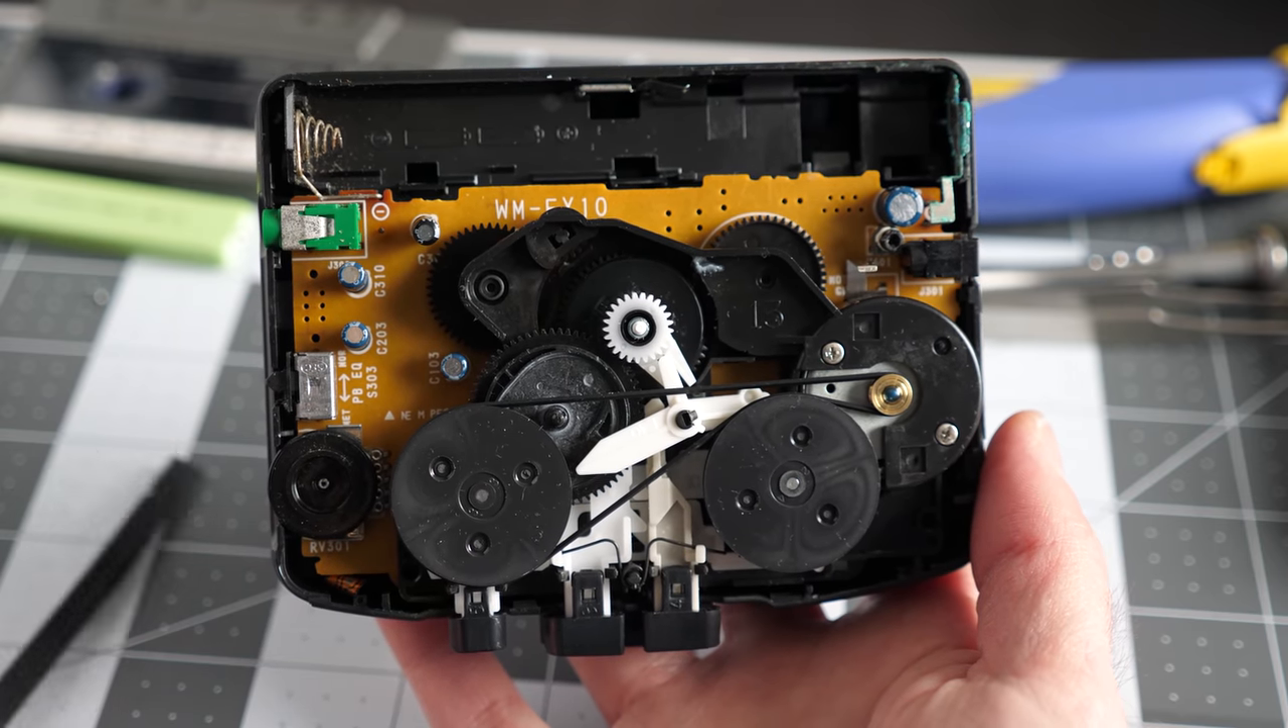It took a little while to release them with a spudger, but eventually I was able to get the back cover off.